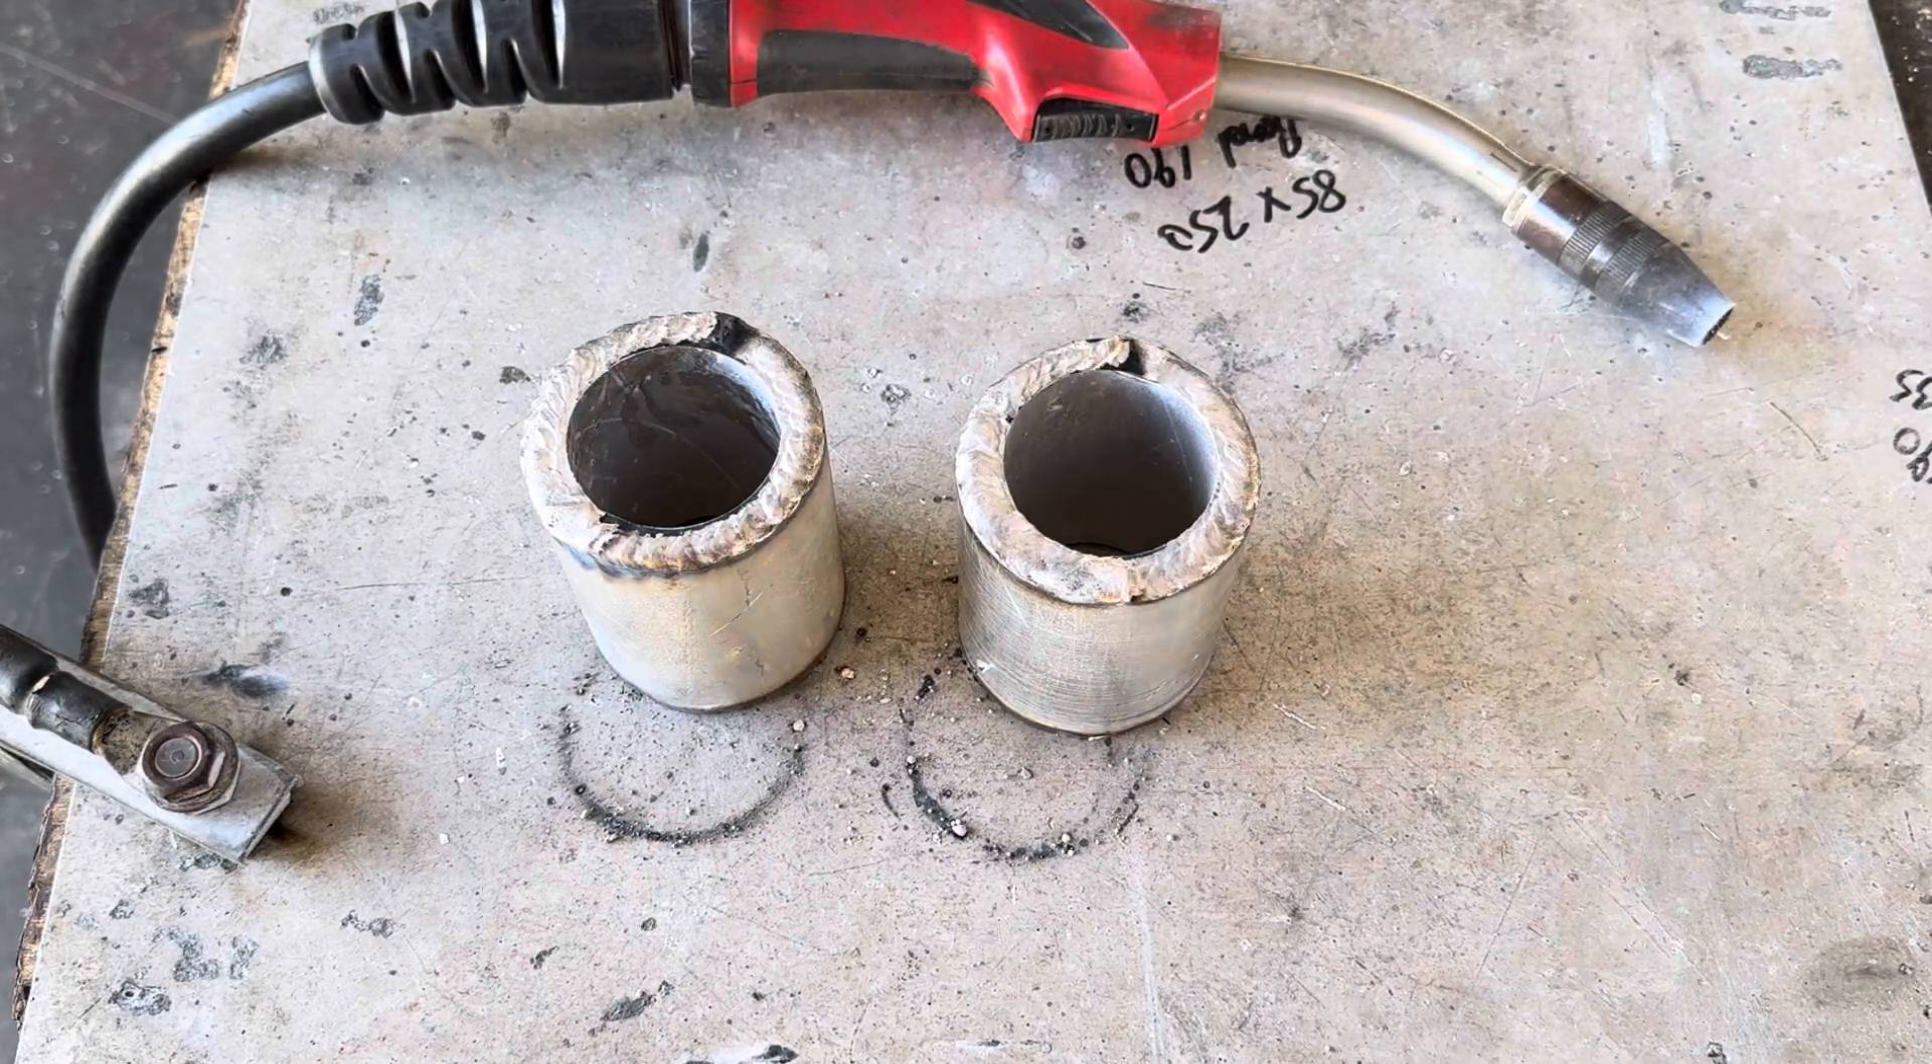There we have it two bits welded.